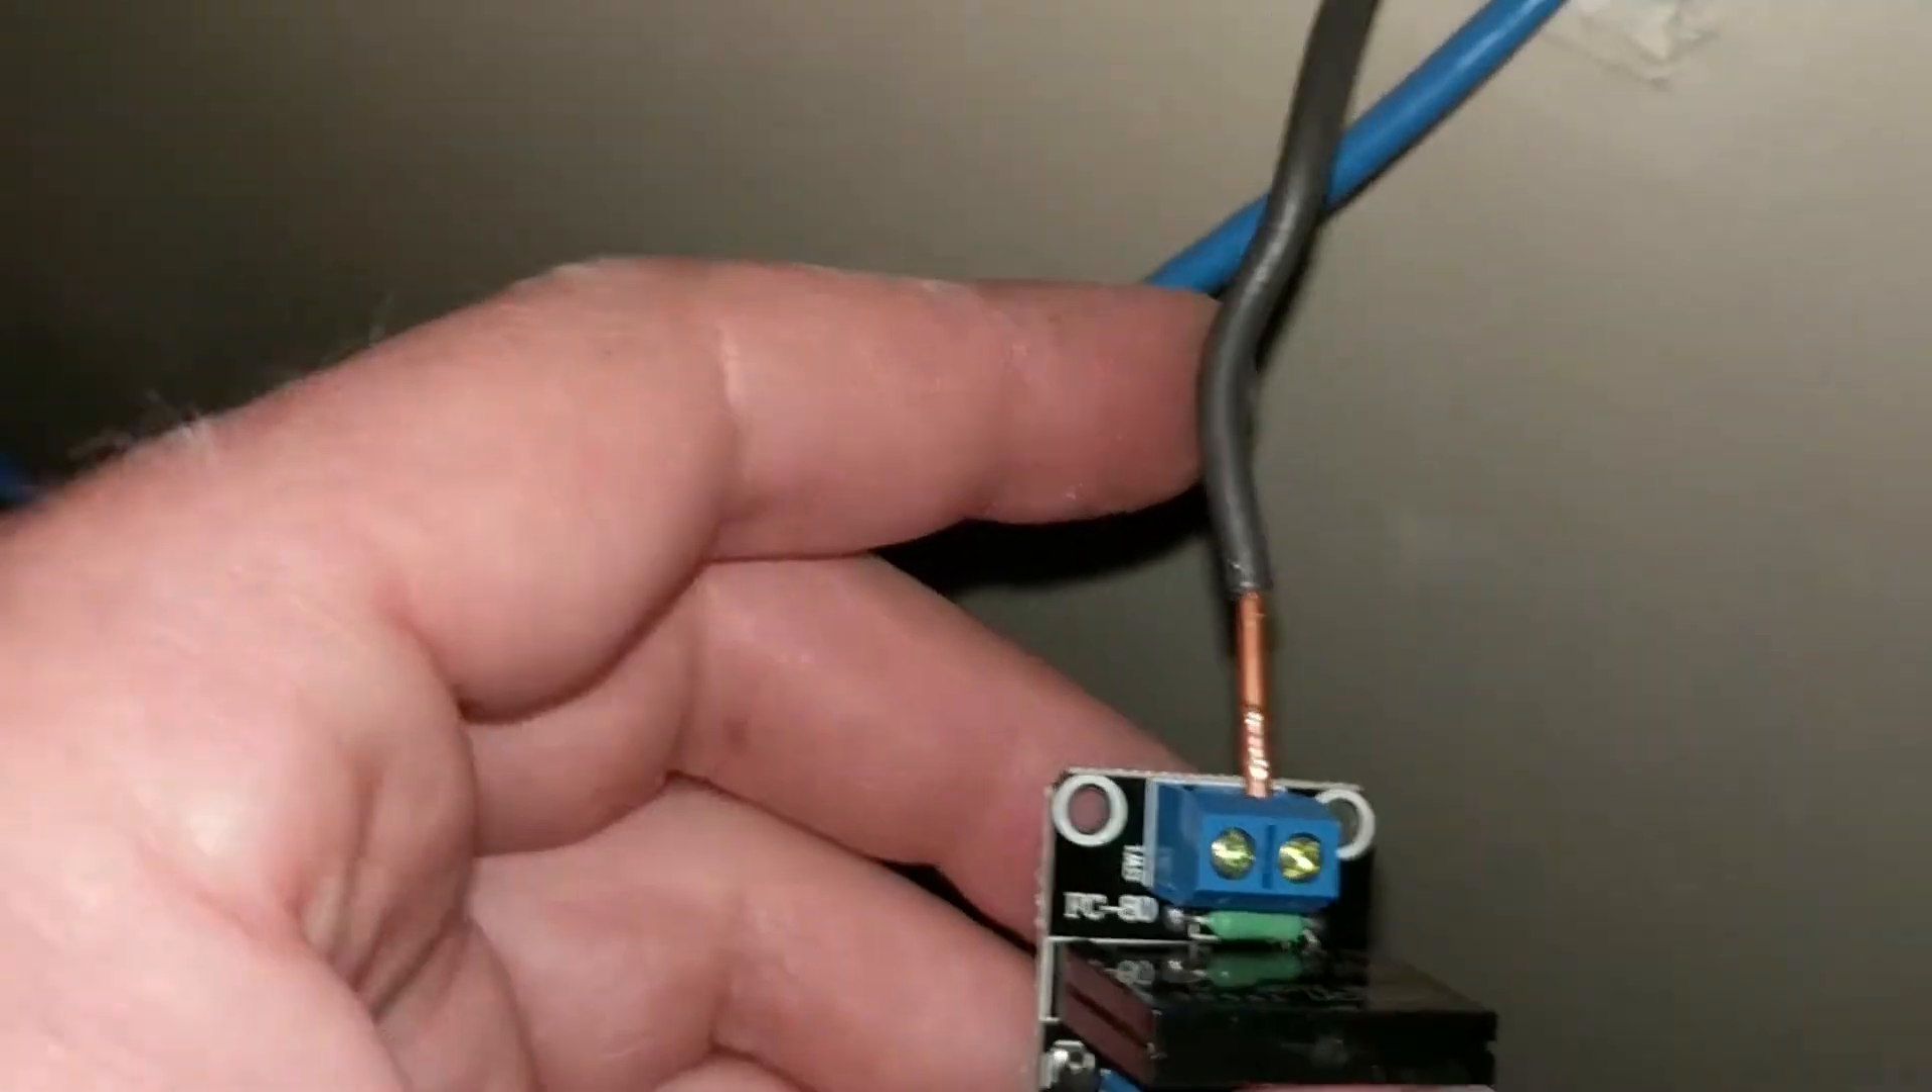Look how much of that copper is showing.